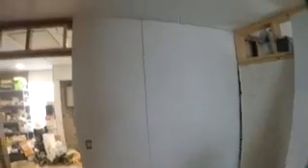So we have got almost this whole wall up.